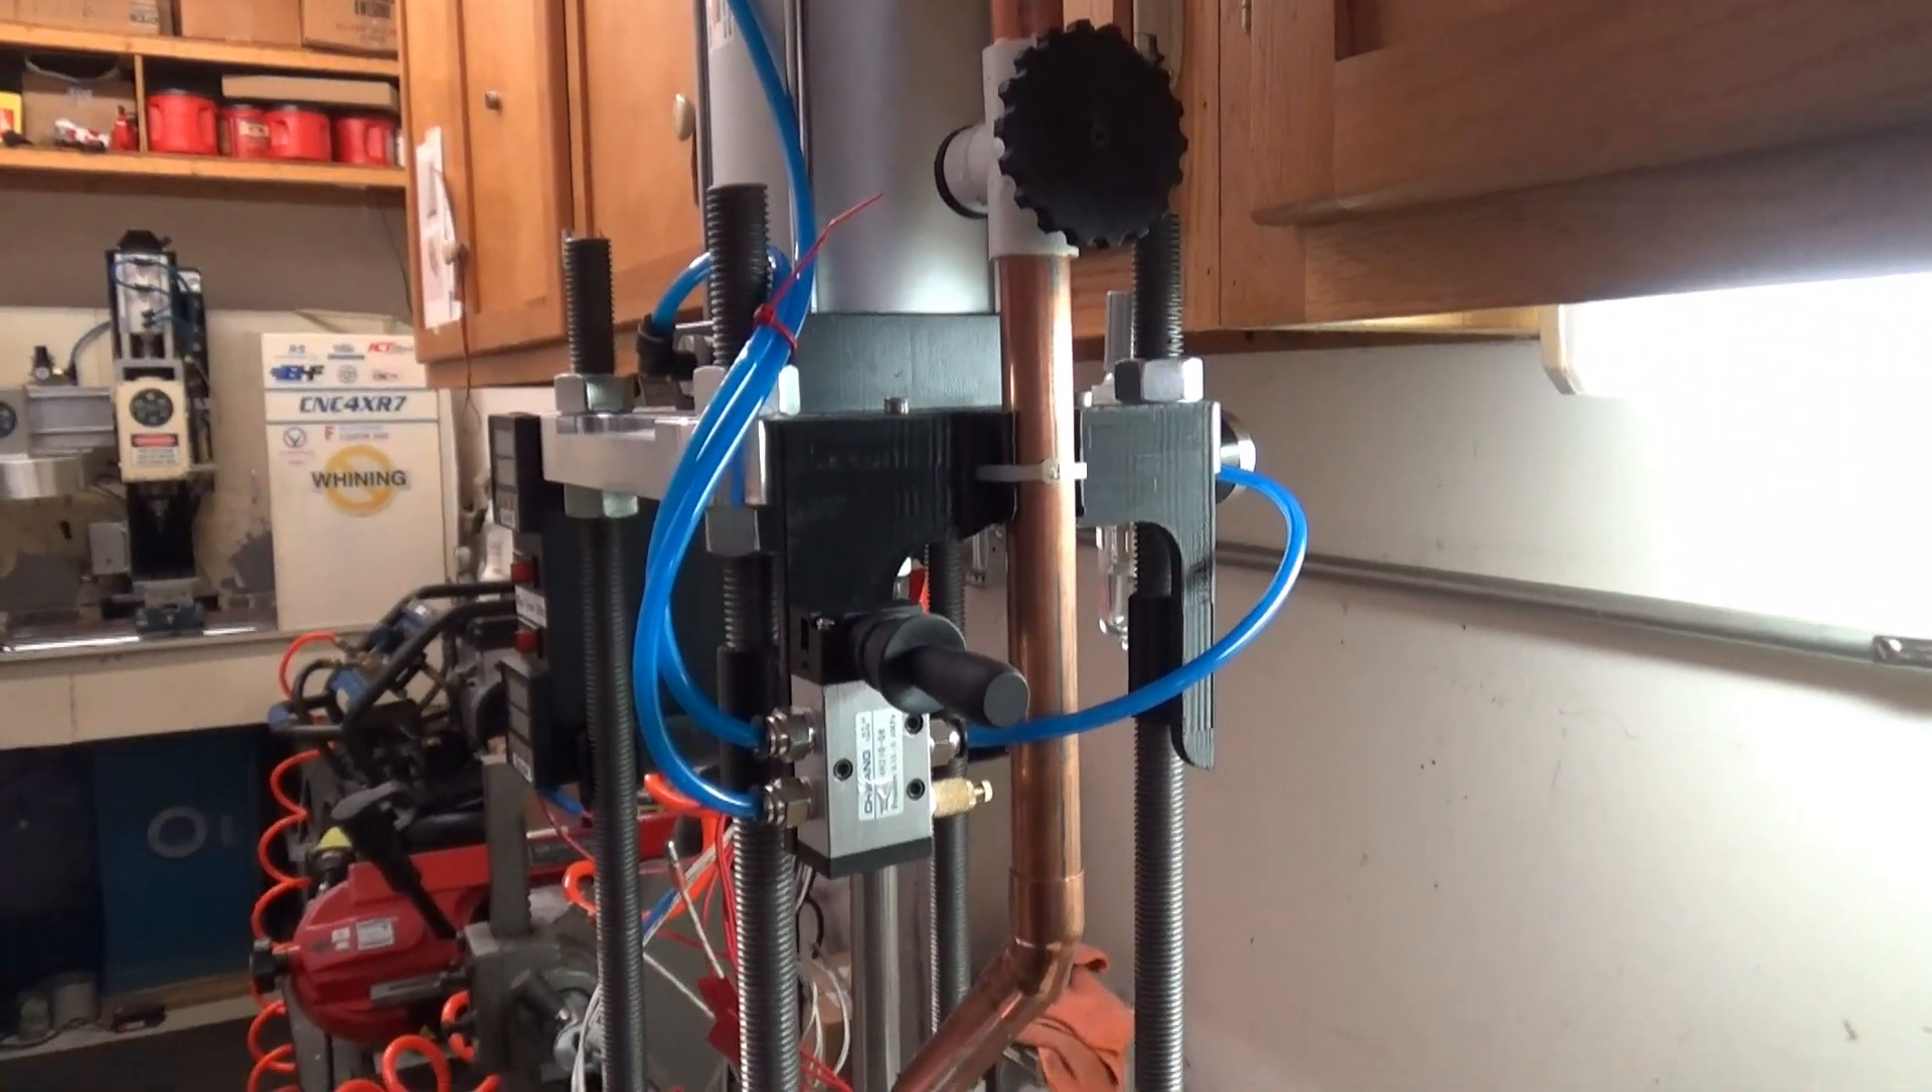I've got the air supply all connected.